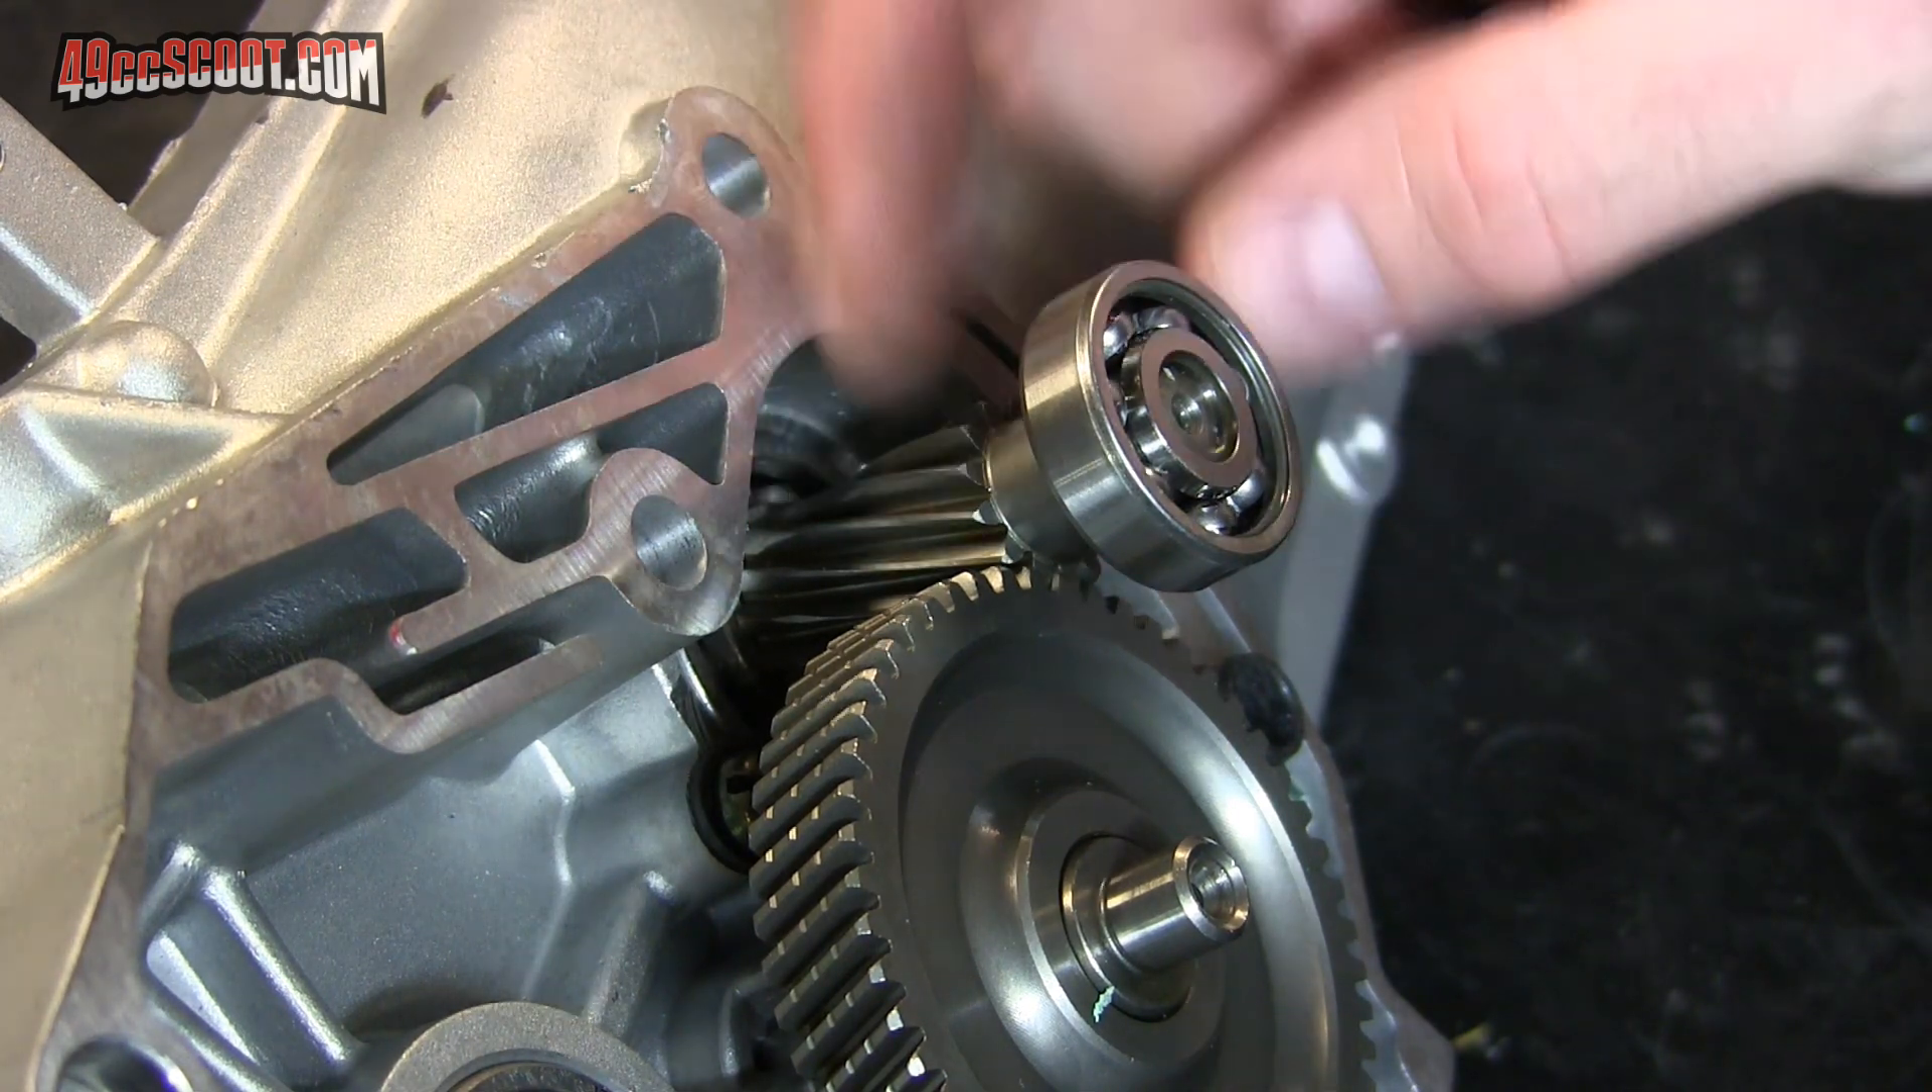You can see when I pulled this apart, the bearing actually stayed on this shaft instead of staying in the cover where it should be.